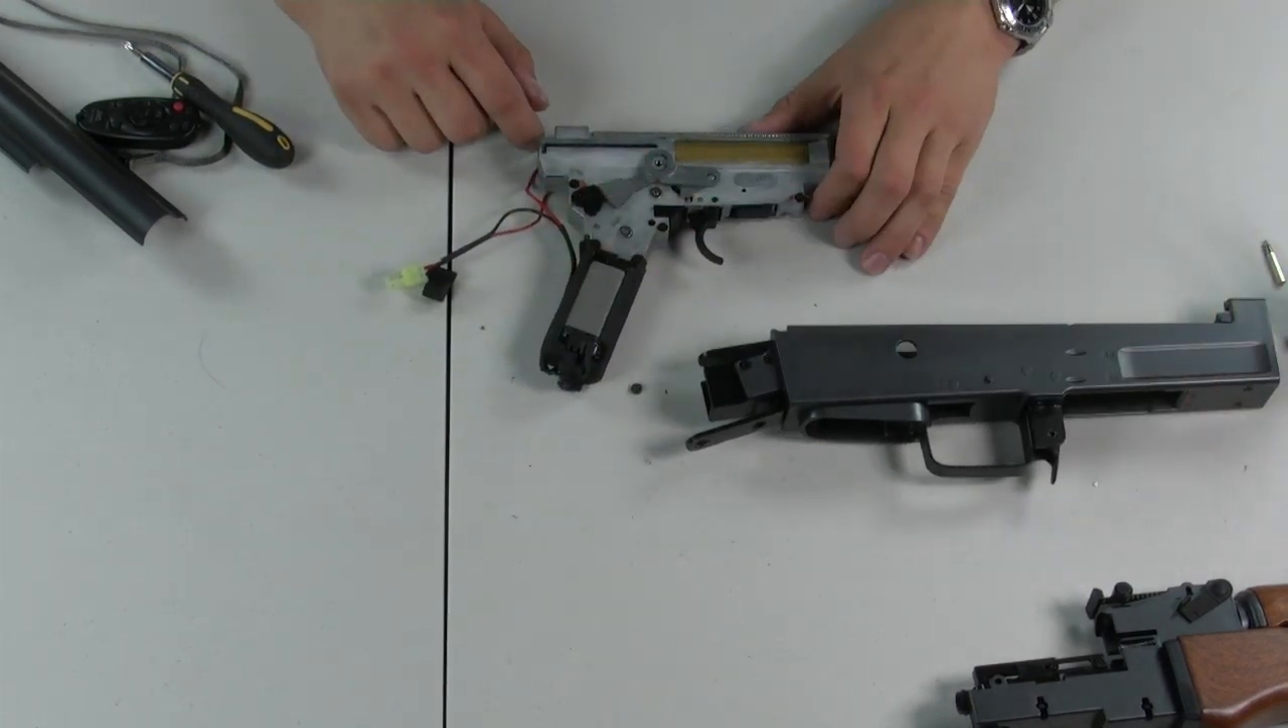And now you have the gearbox separated from the body.